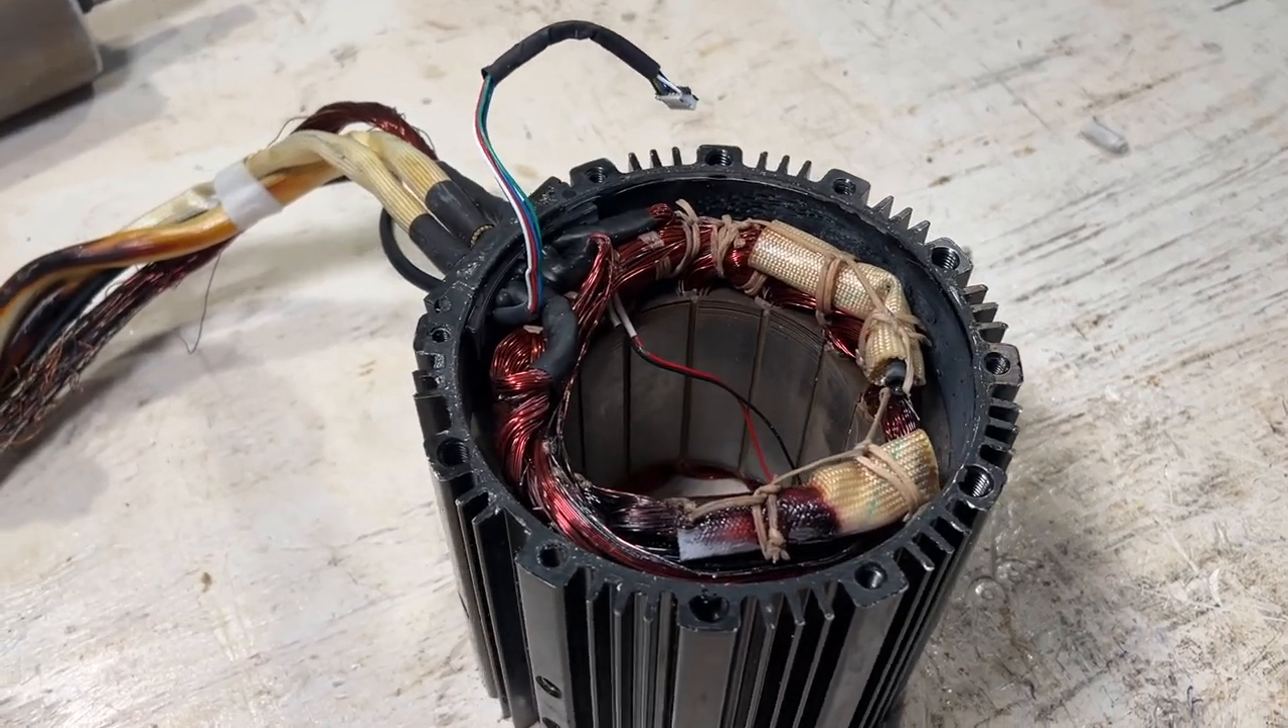Now that we have the rotor removed, we can take a look at the stator from the other side.